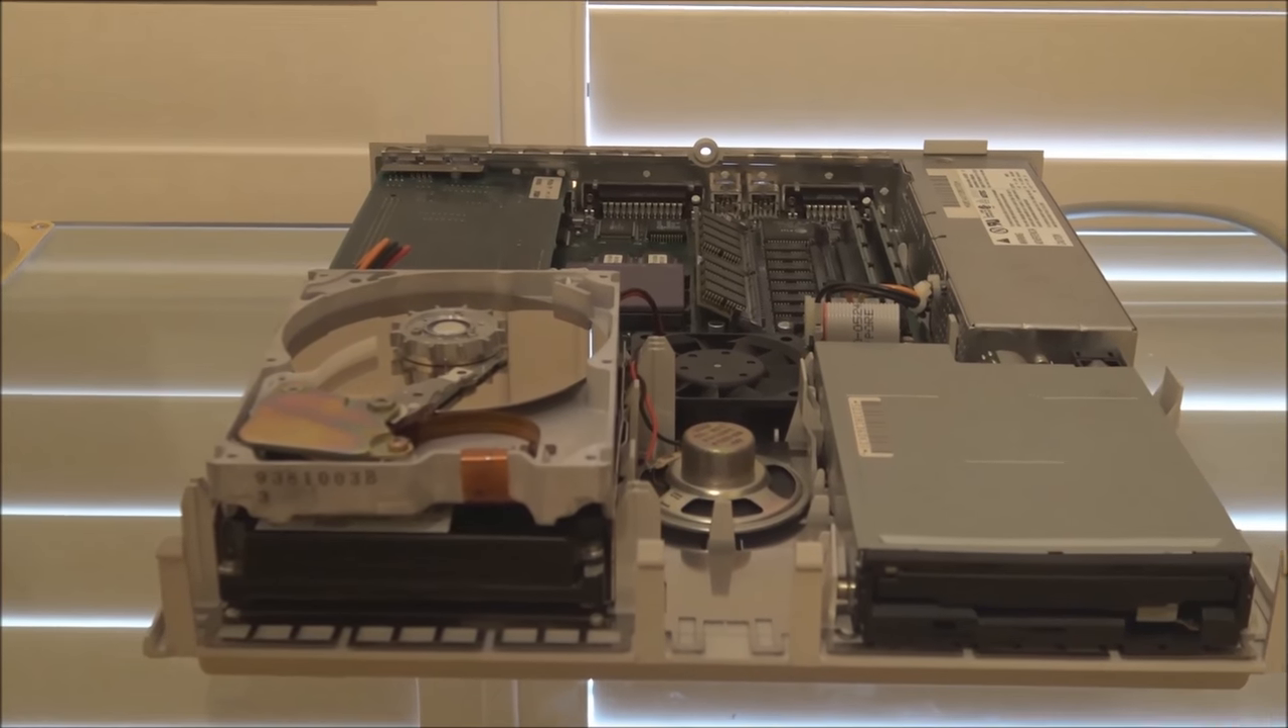So I've left the top cover off.